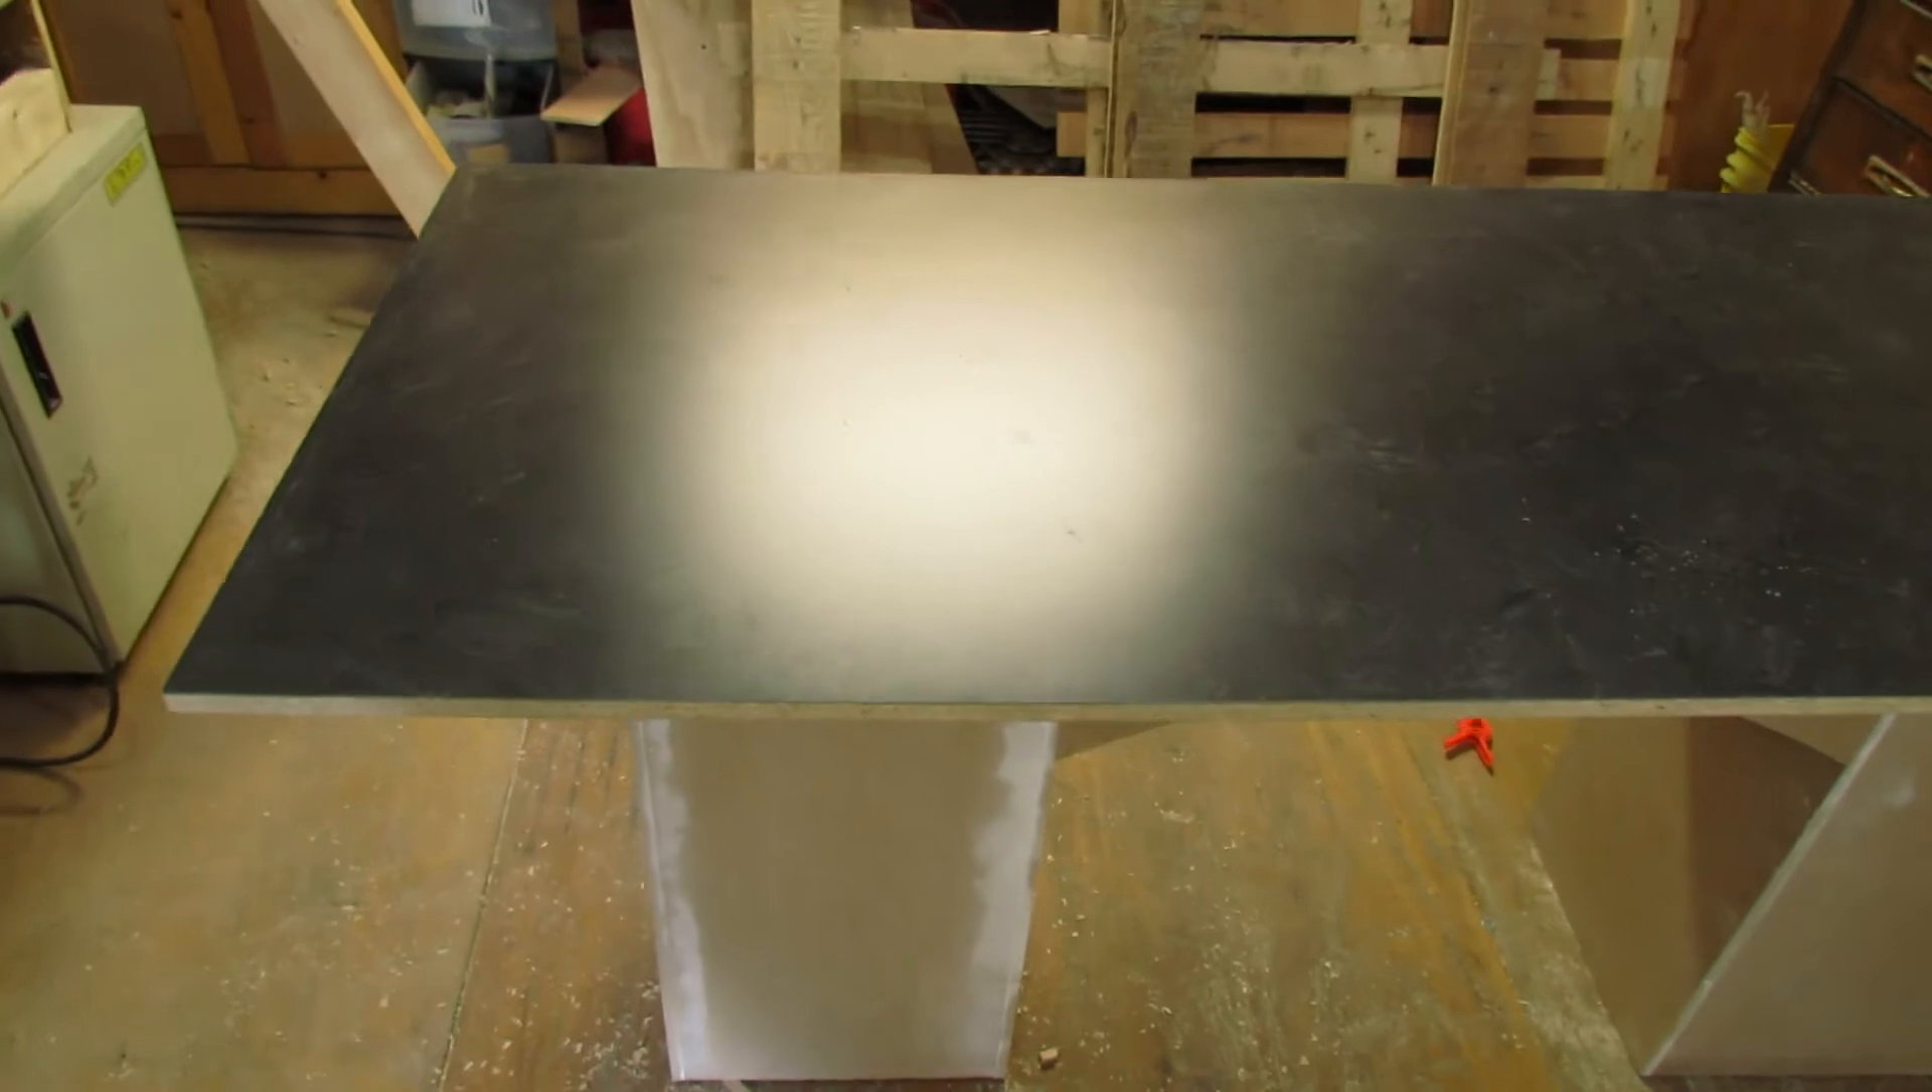I got the tabletop on the base.